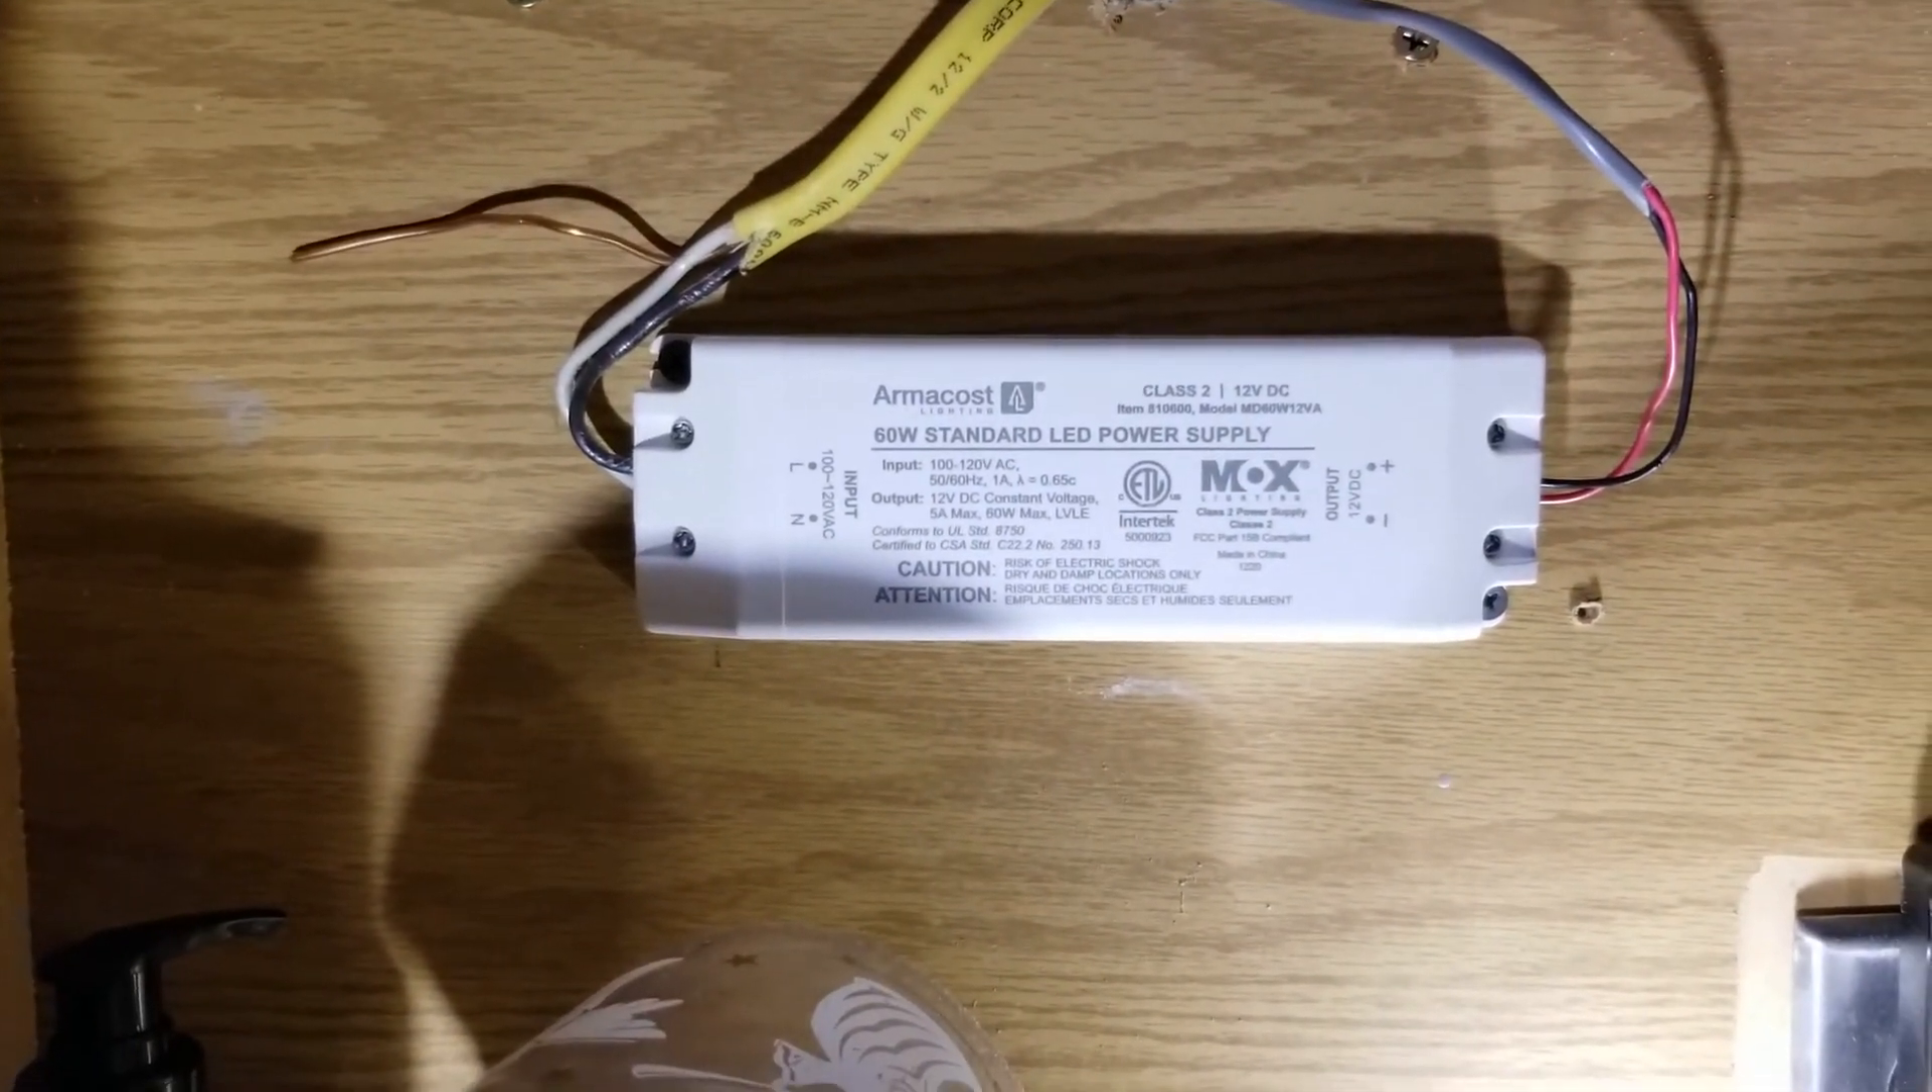You'll notice that the ground cable is not connected. It would probably be wise to put a wire nut on that.